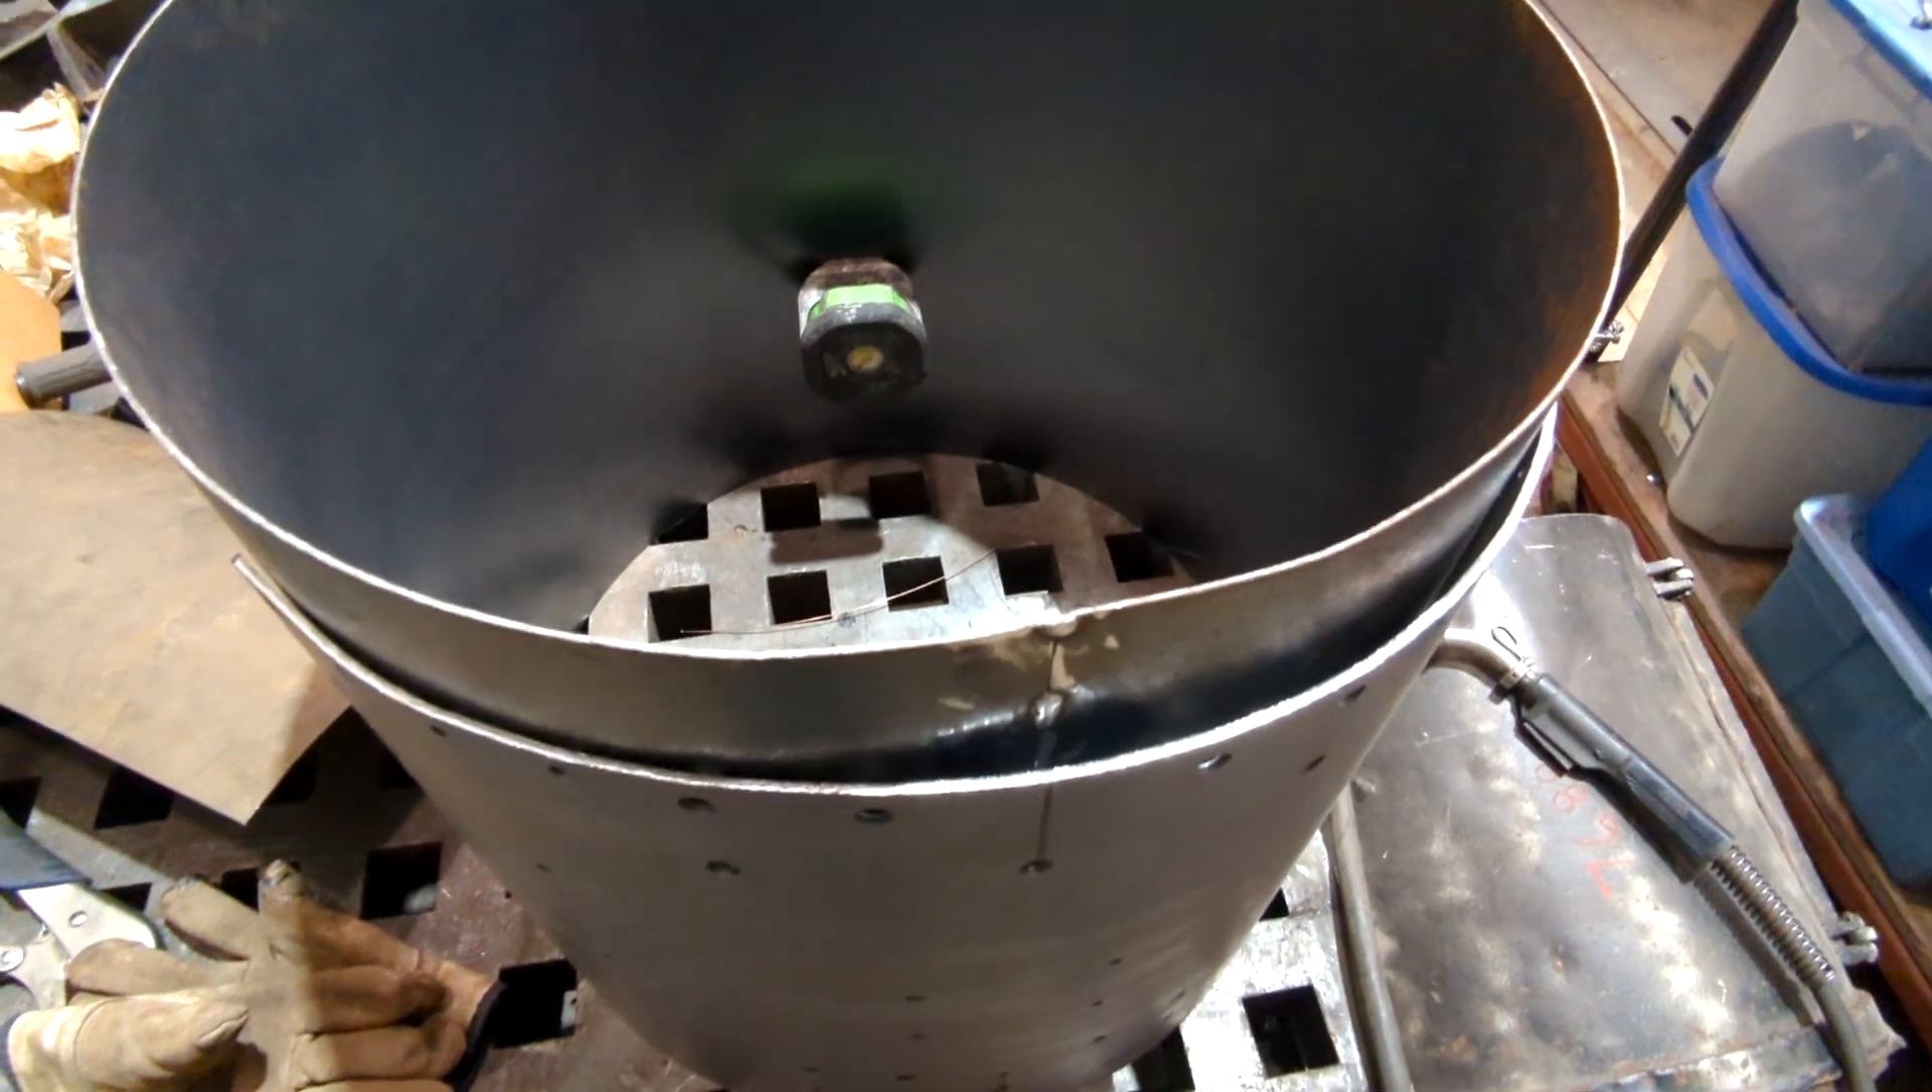So I have the barrel here with the outer part that we made last video and you can see there's a gap here.